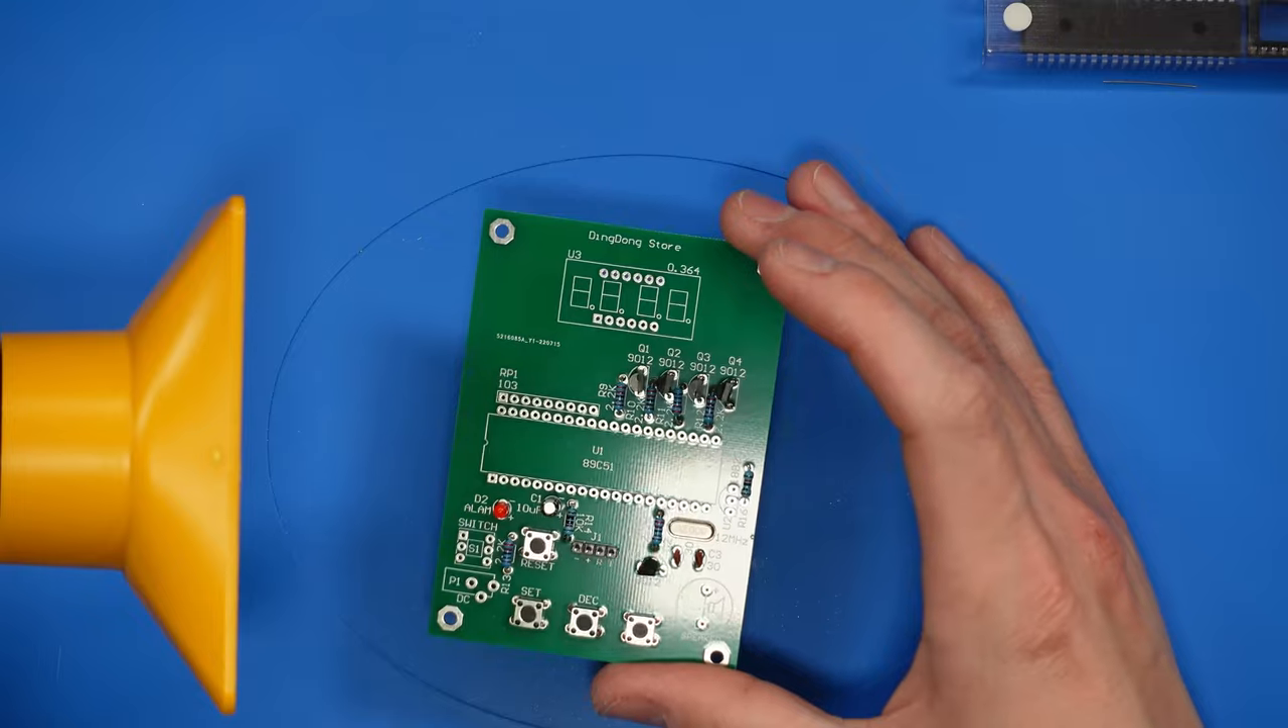So now we have the buttons in place. Everything's there.